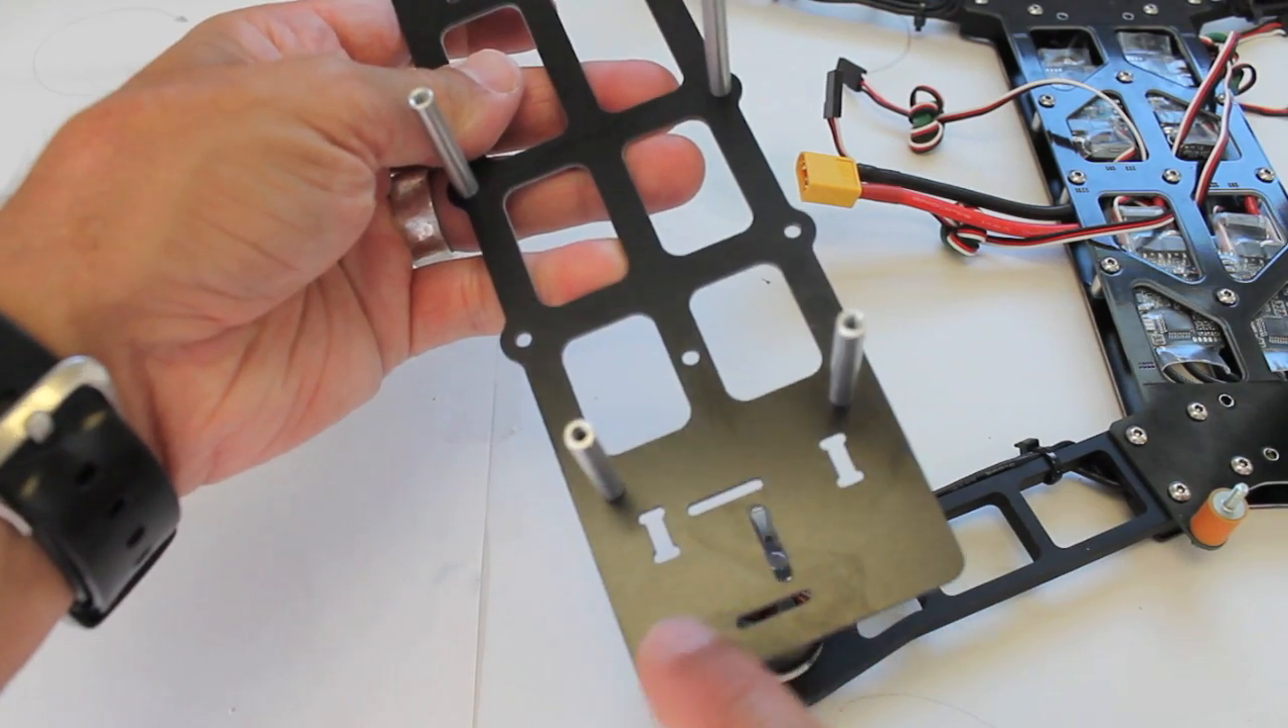Okay, our long spacers are mounted on the plate.